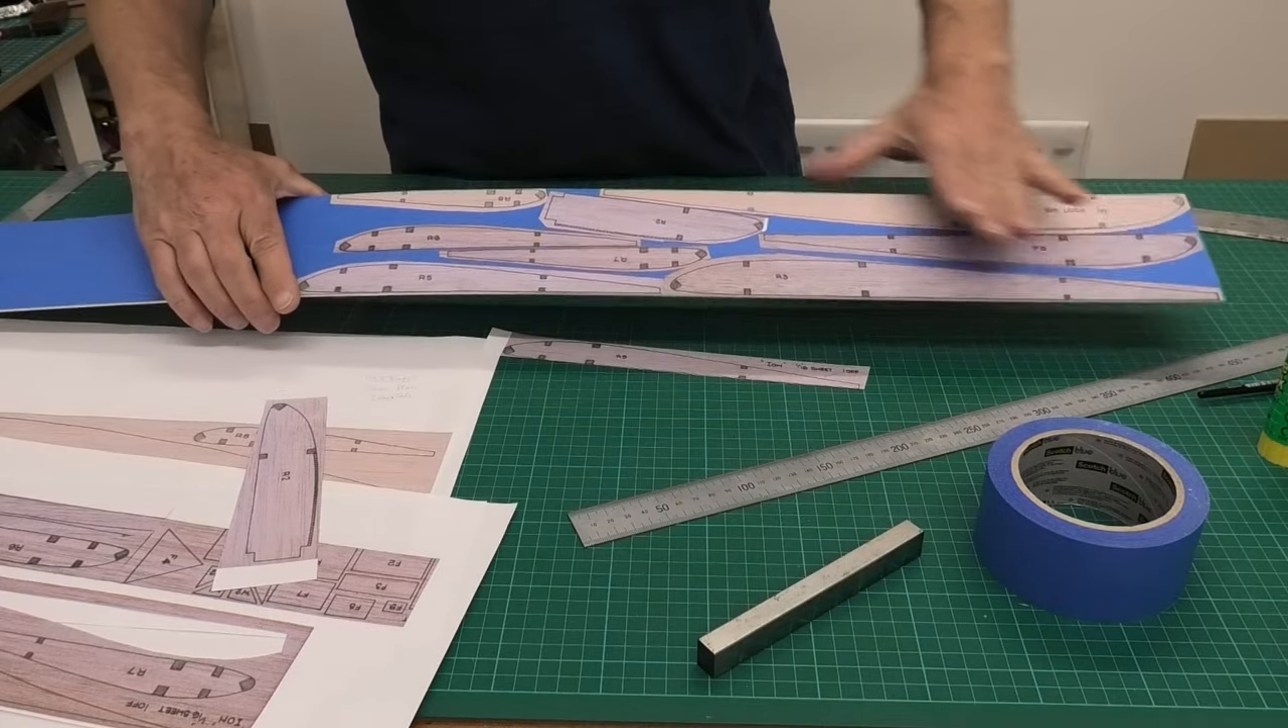I've now got the 116 soft balsa covered in this scotch blue tape. And I've stuck down enough of the rib templates to do the one wing.